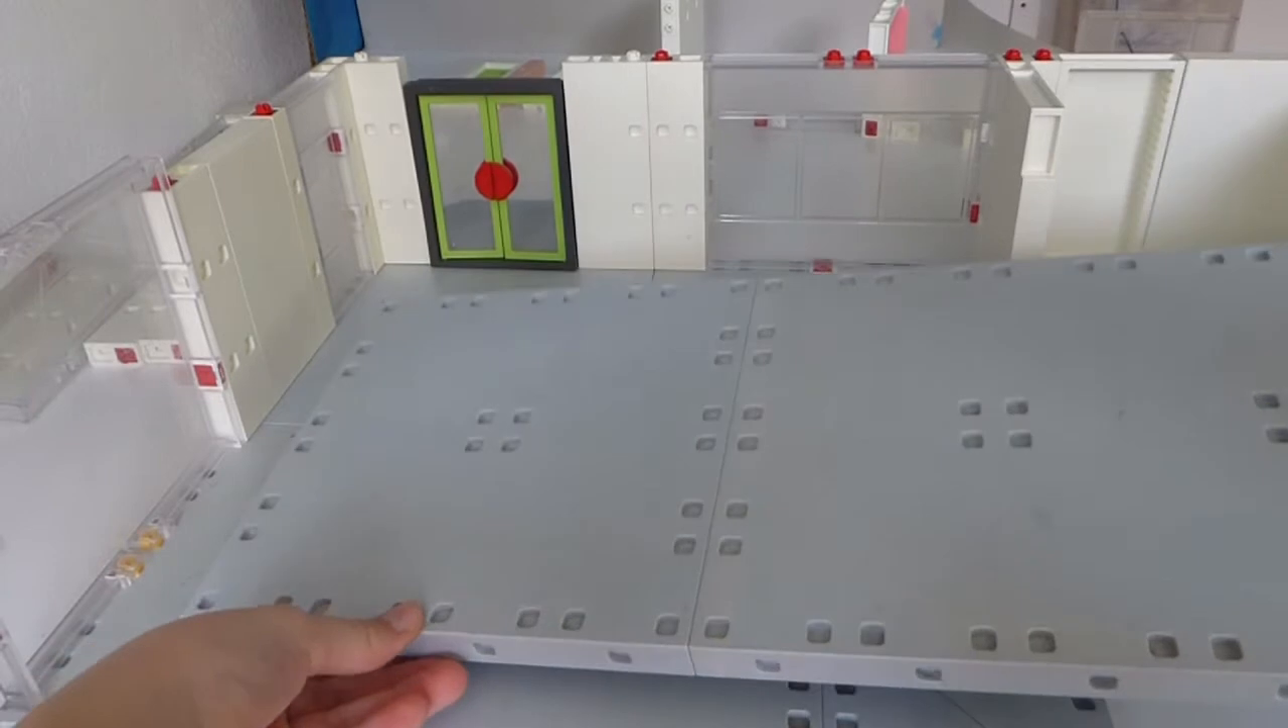Hier habe ich die Platten schon mal zusammengesetzt.